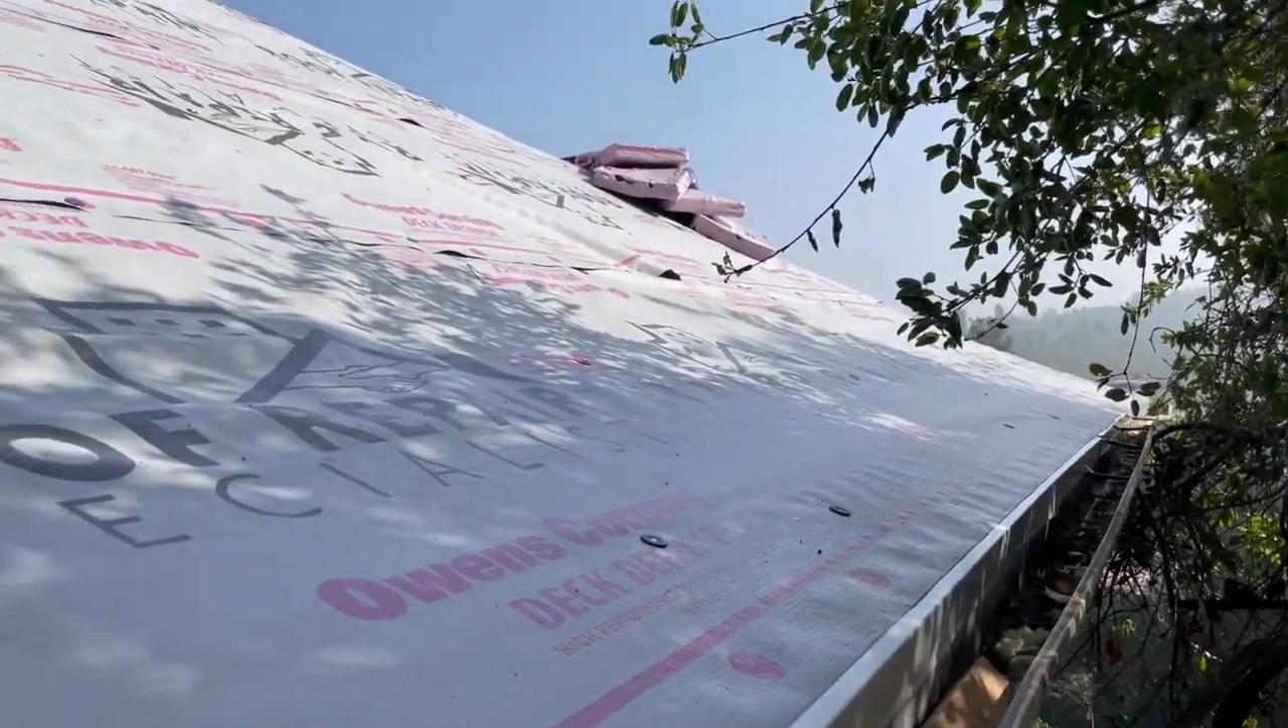Now we've got our underlayment installed.